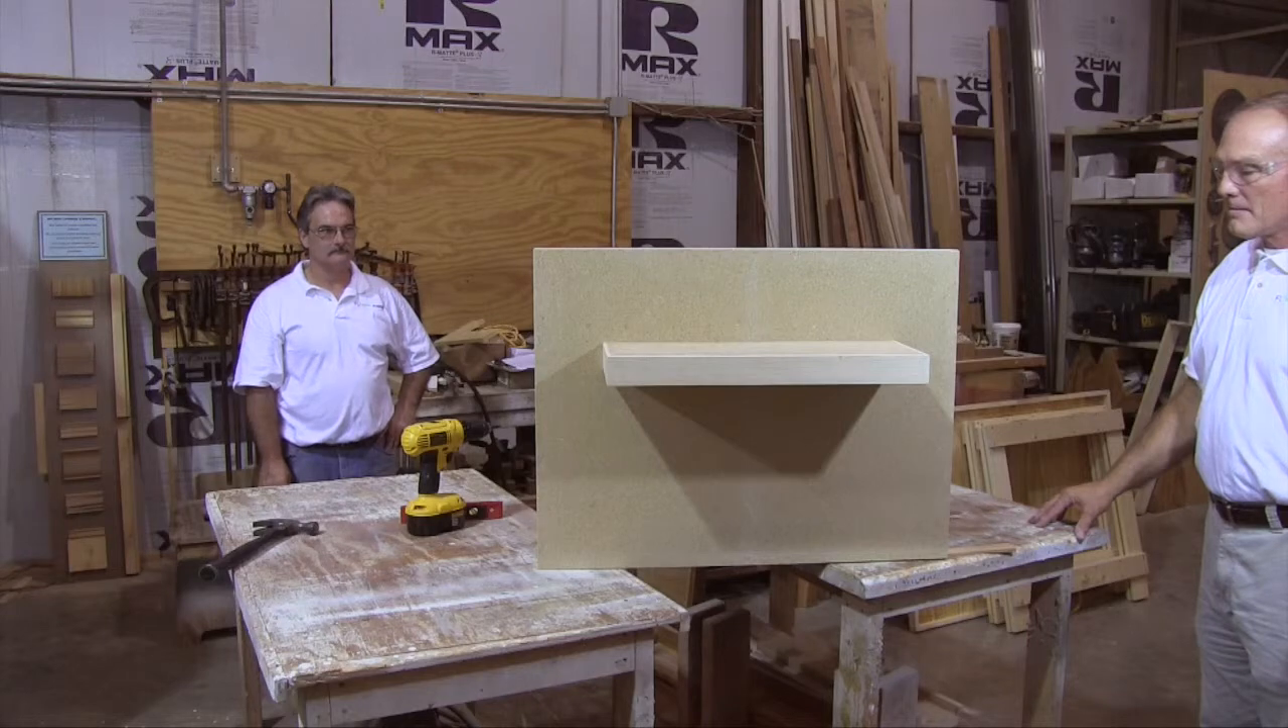Now that we've attached the shelf to the bracket, you have a wonderful hidden shelf that can be used for many lightweight items around your house.